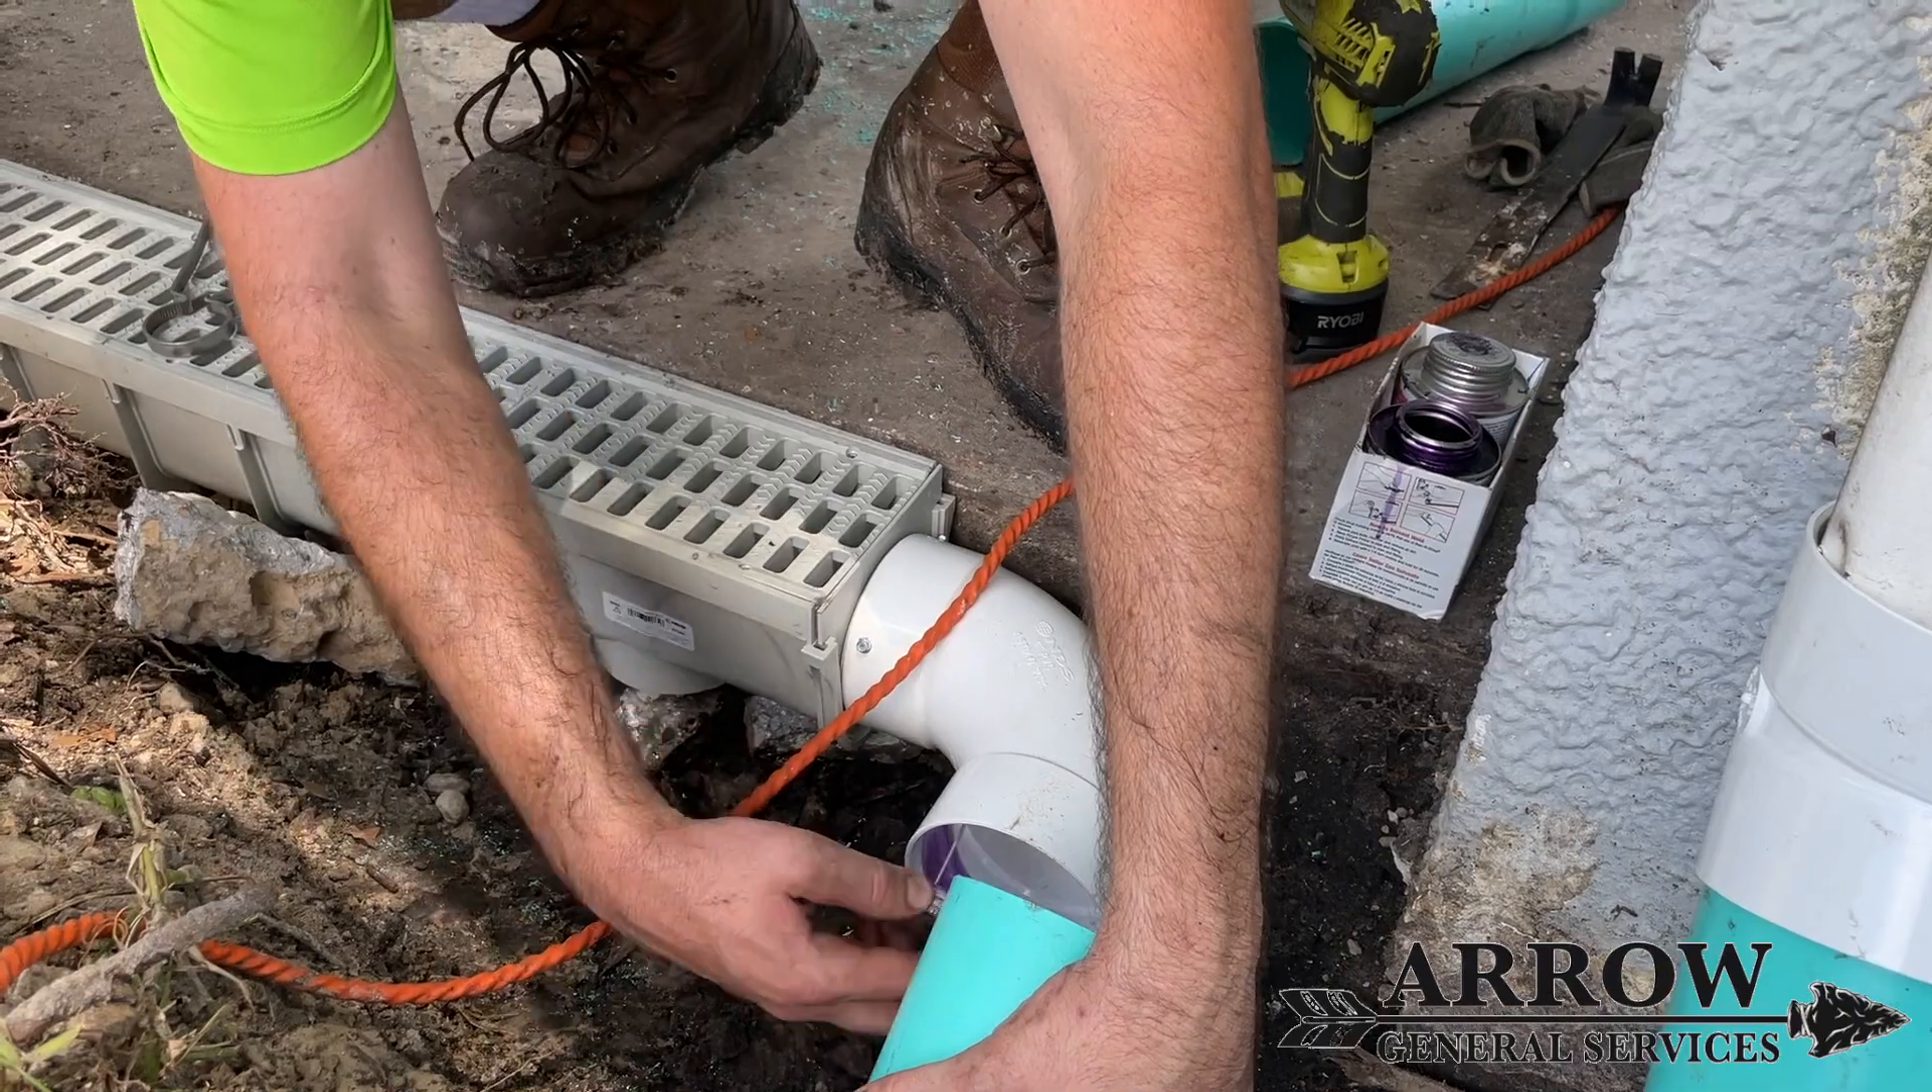All right so now that we have the channel drain set into place where it's going to be, I've got the fitting that I'm currently priming and I think I'm using the blue glue in this.